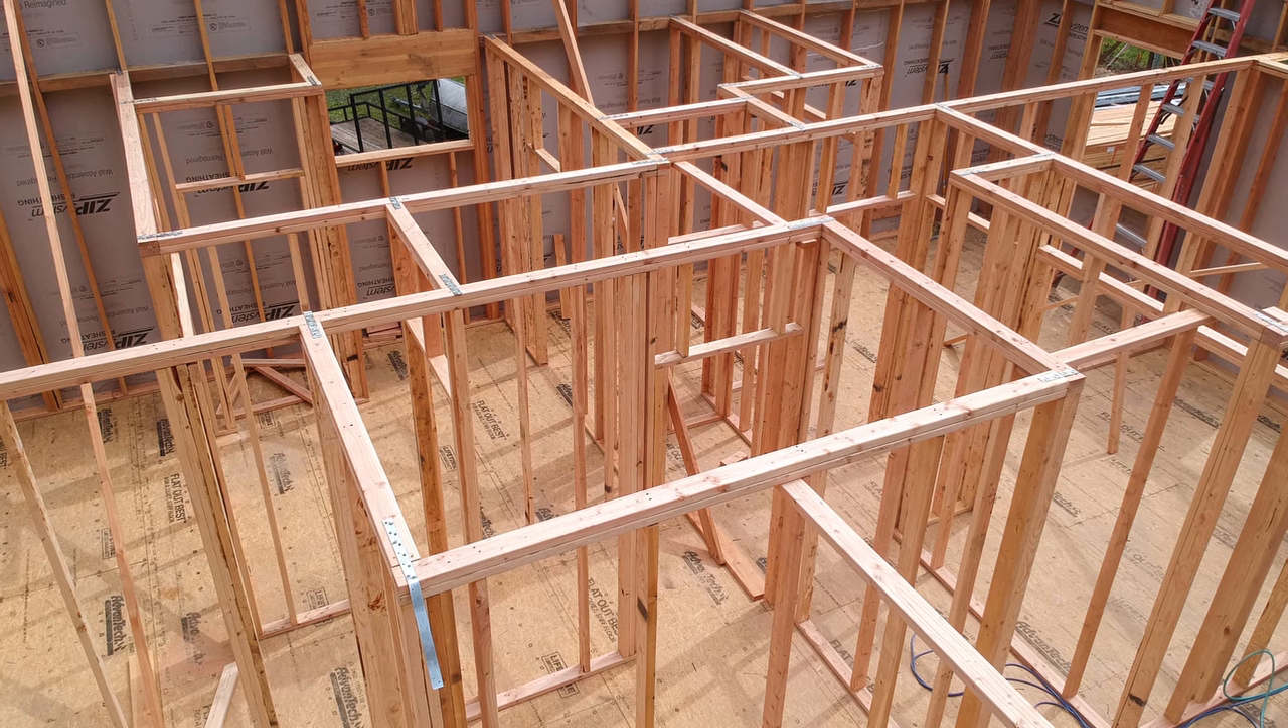So there's the braces up high all the walls are framed everything's clean.